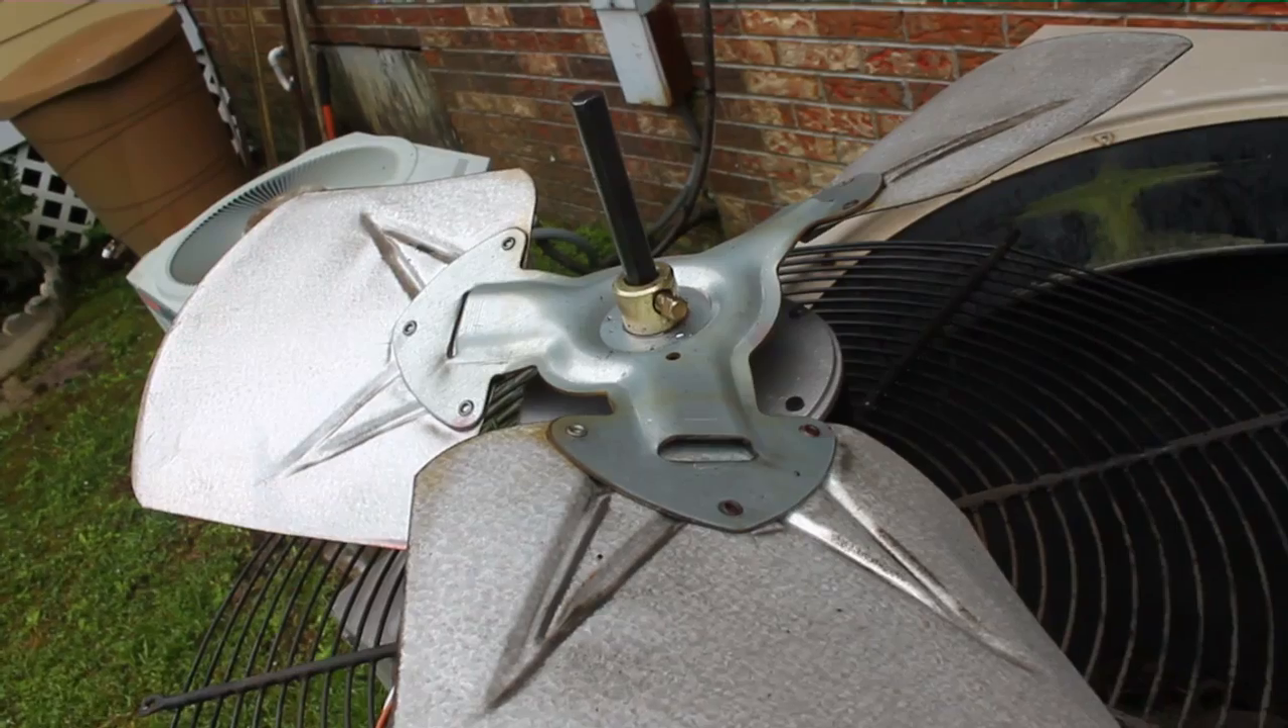All right guys, I have my new motor in there. You can see it mounted. The blade's mounted.